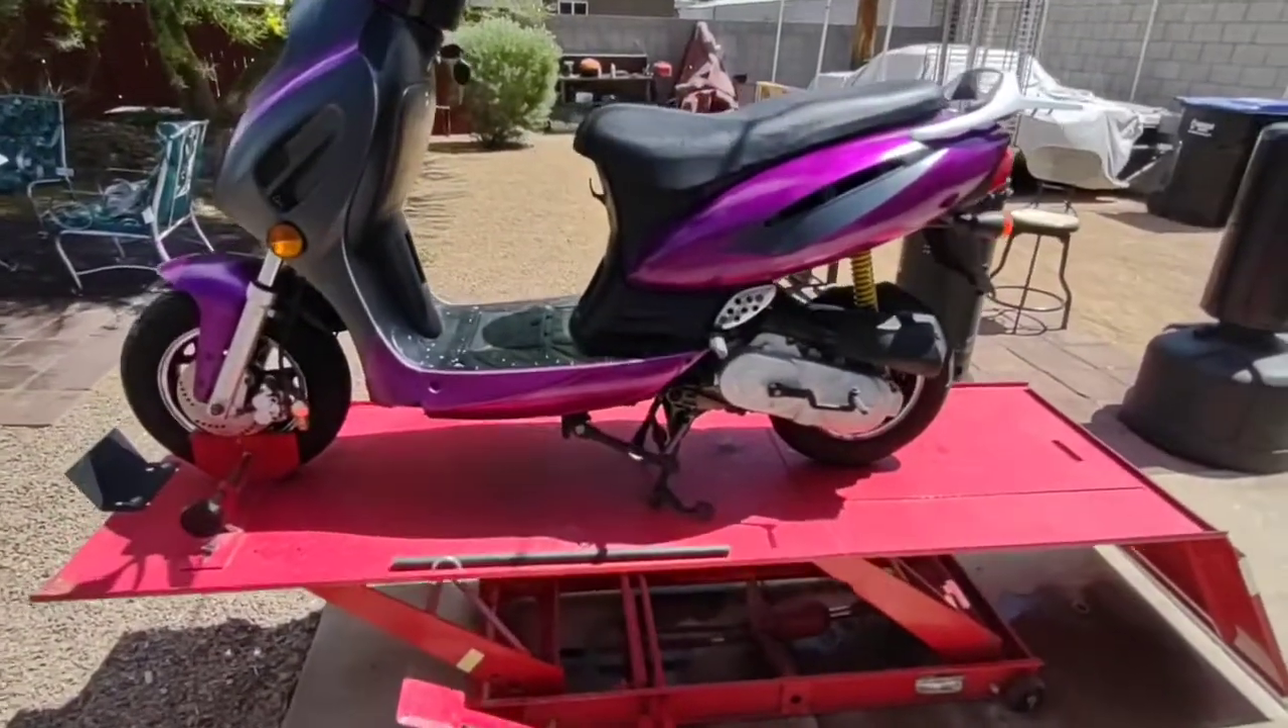The bike is back together. We got all the body panels on it.